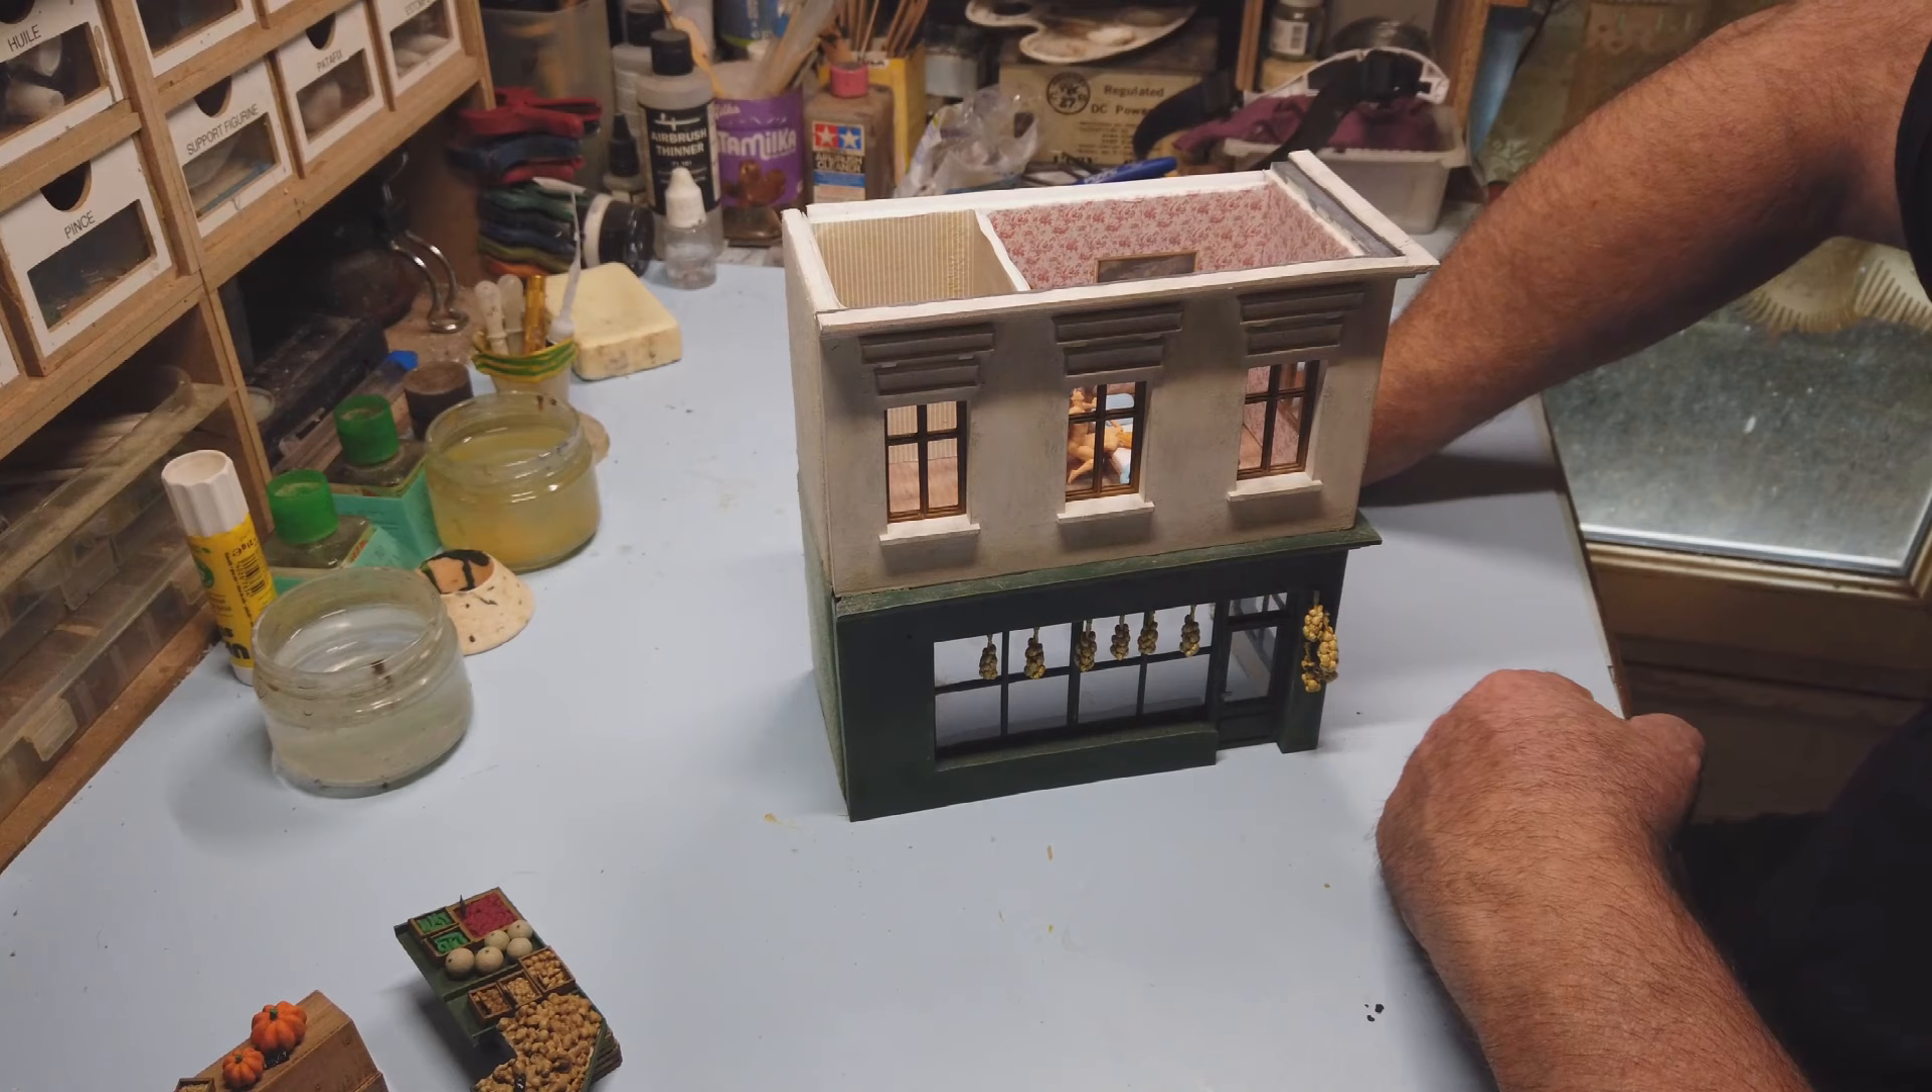J'ai encore les petits garde-corps à poser devant les fenêtres et puis la toiture.